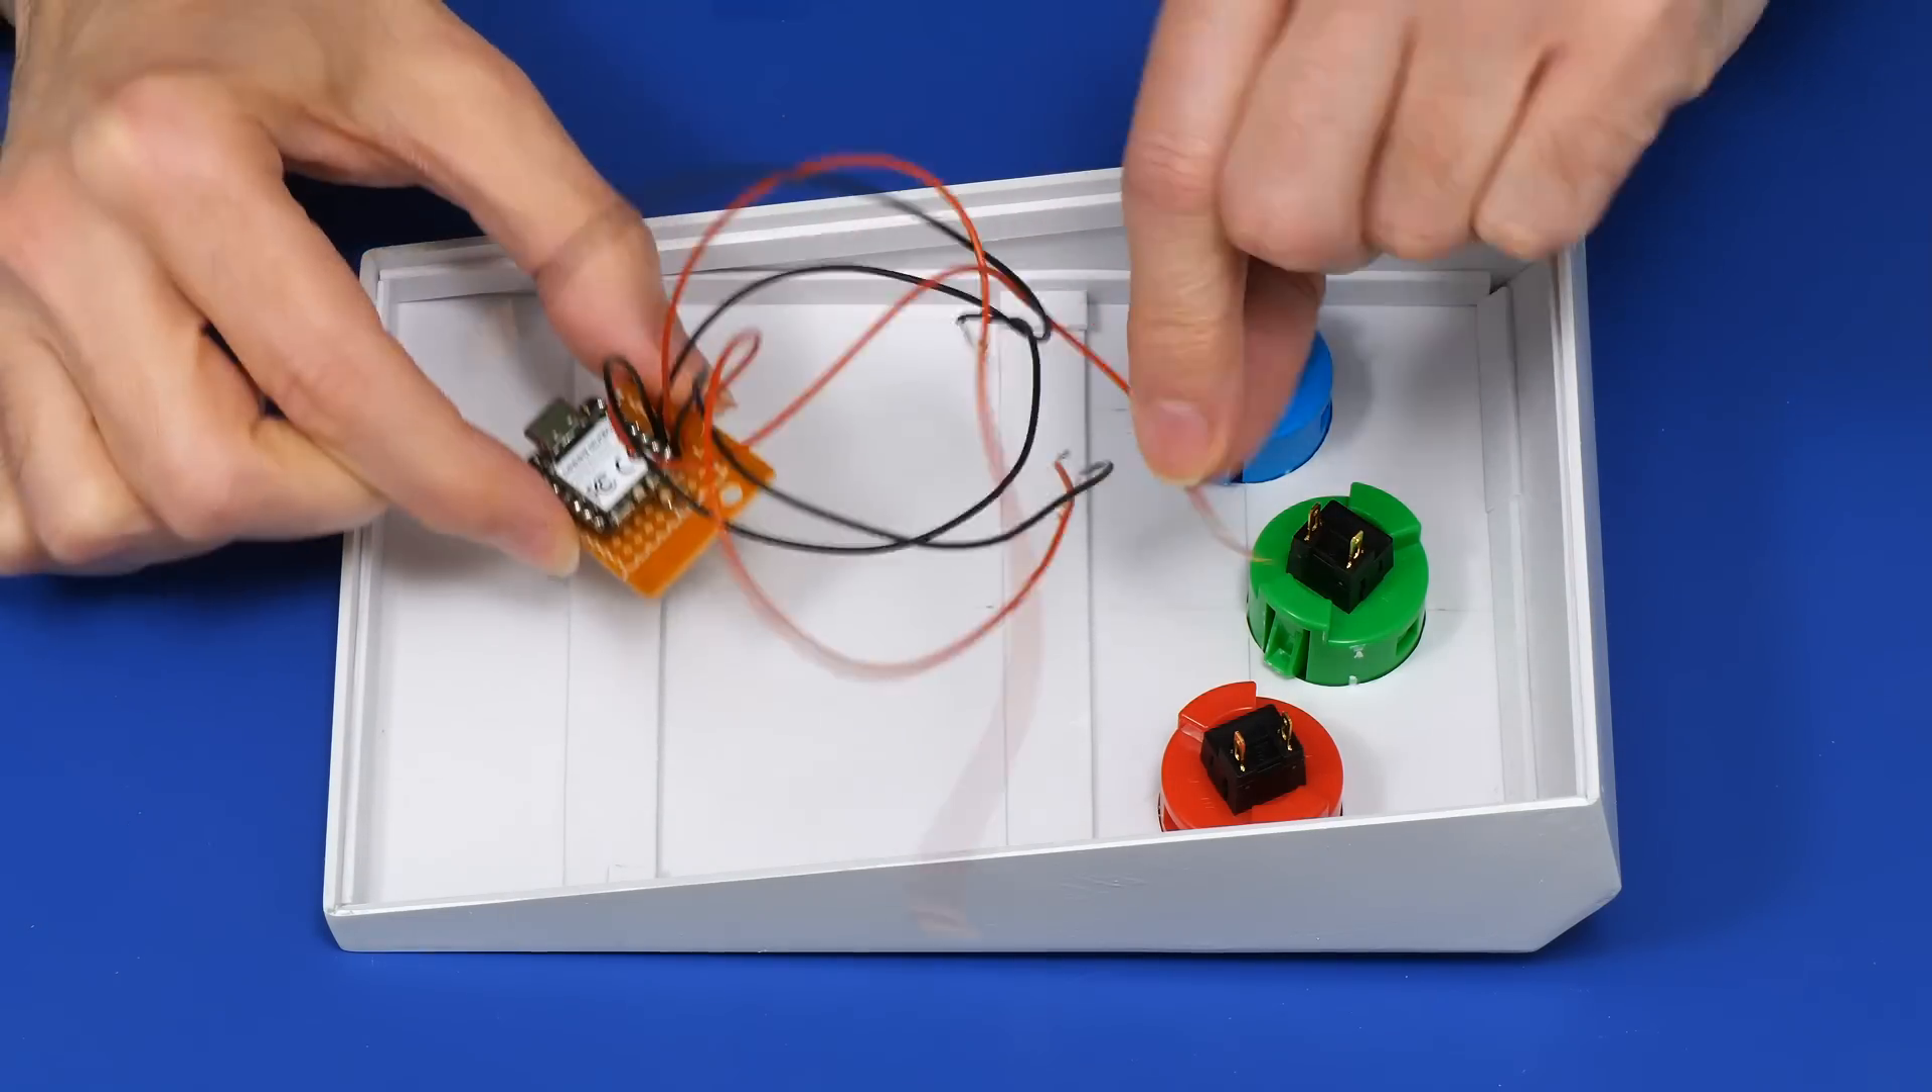And we now need to reattach these wires to the buttons.